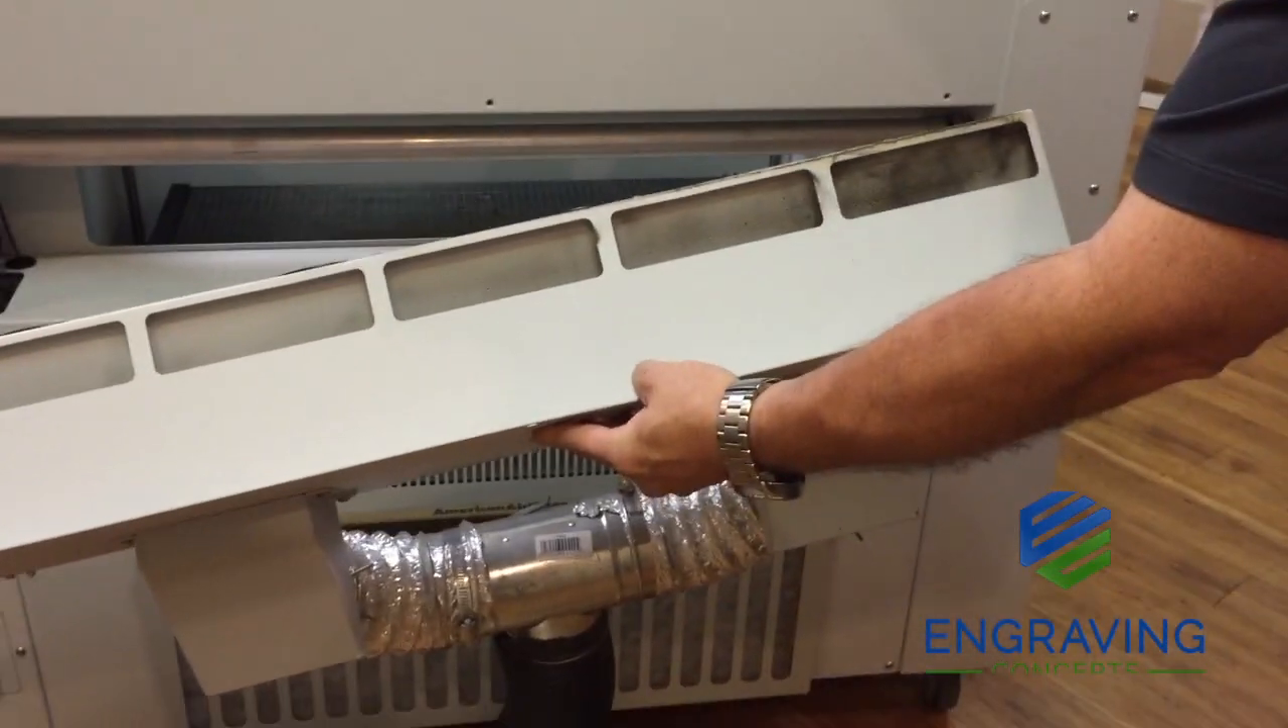So with those screws removed we can pull off the whole exhaust plenum.